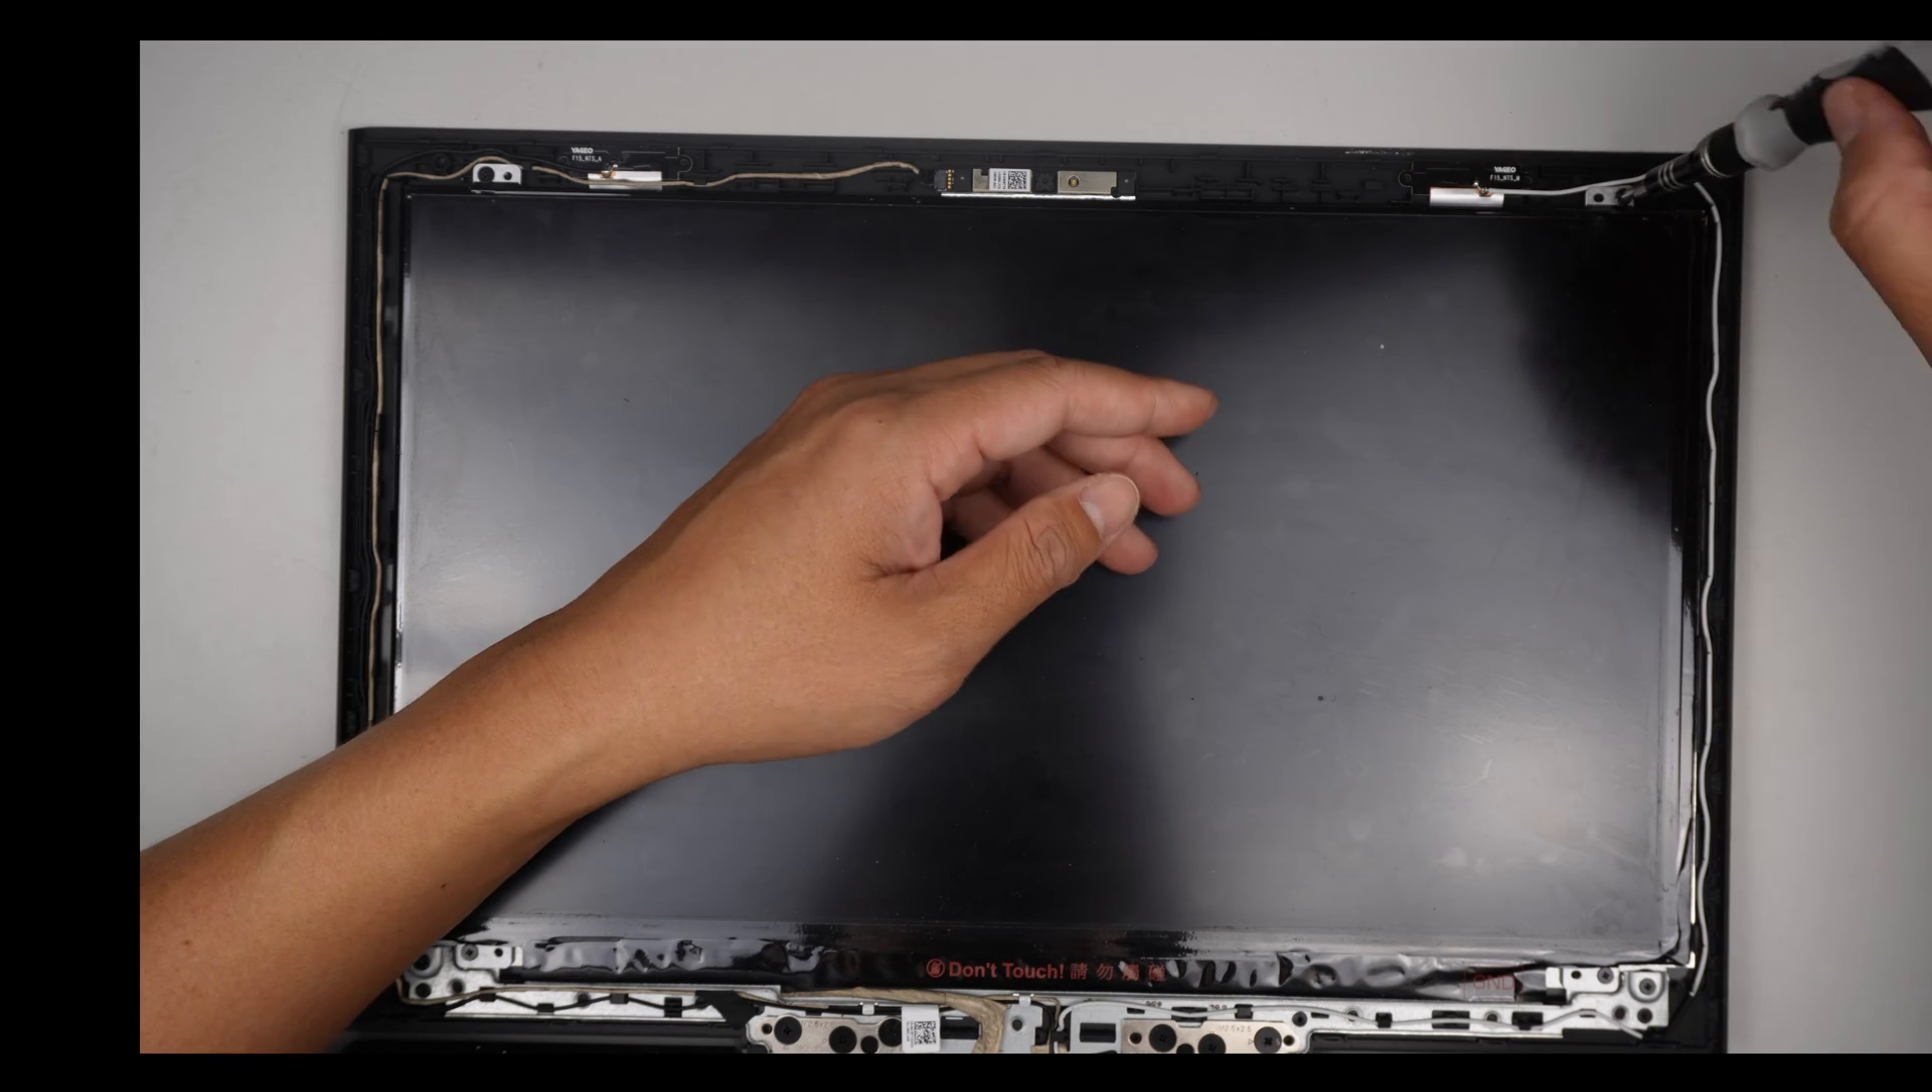Okay, once the entire bezel is removed, here is the screen and it needs a phillips screw driver to remove the screws.